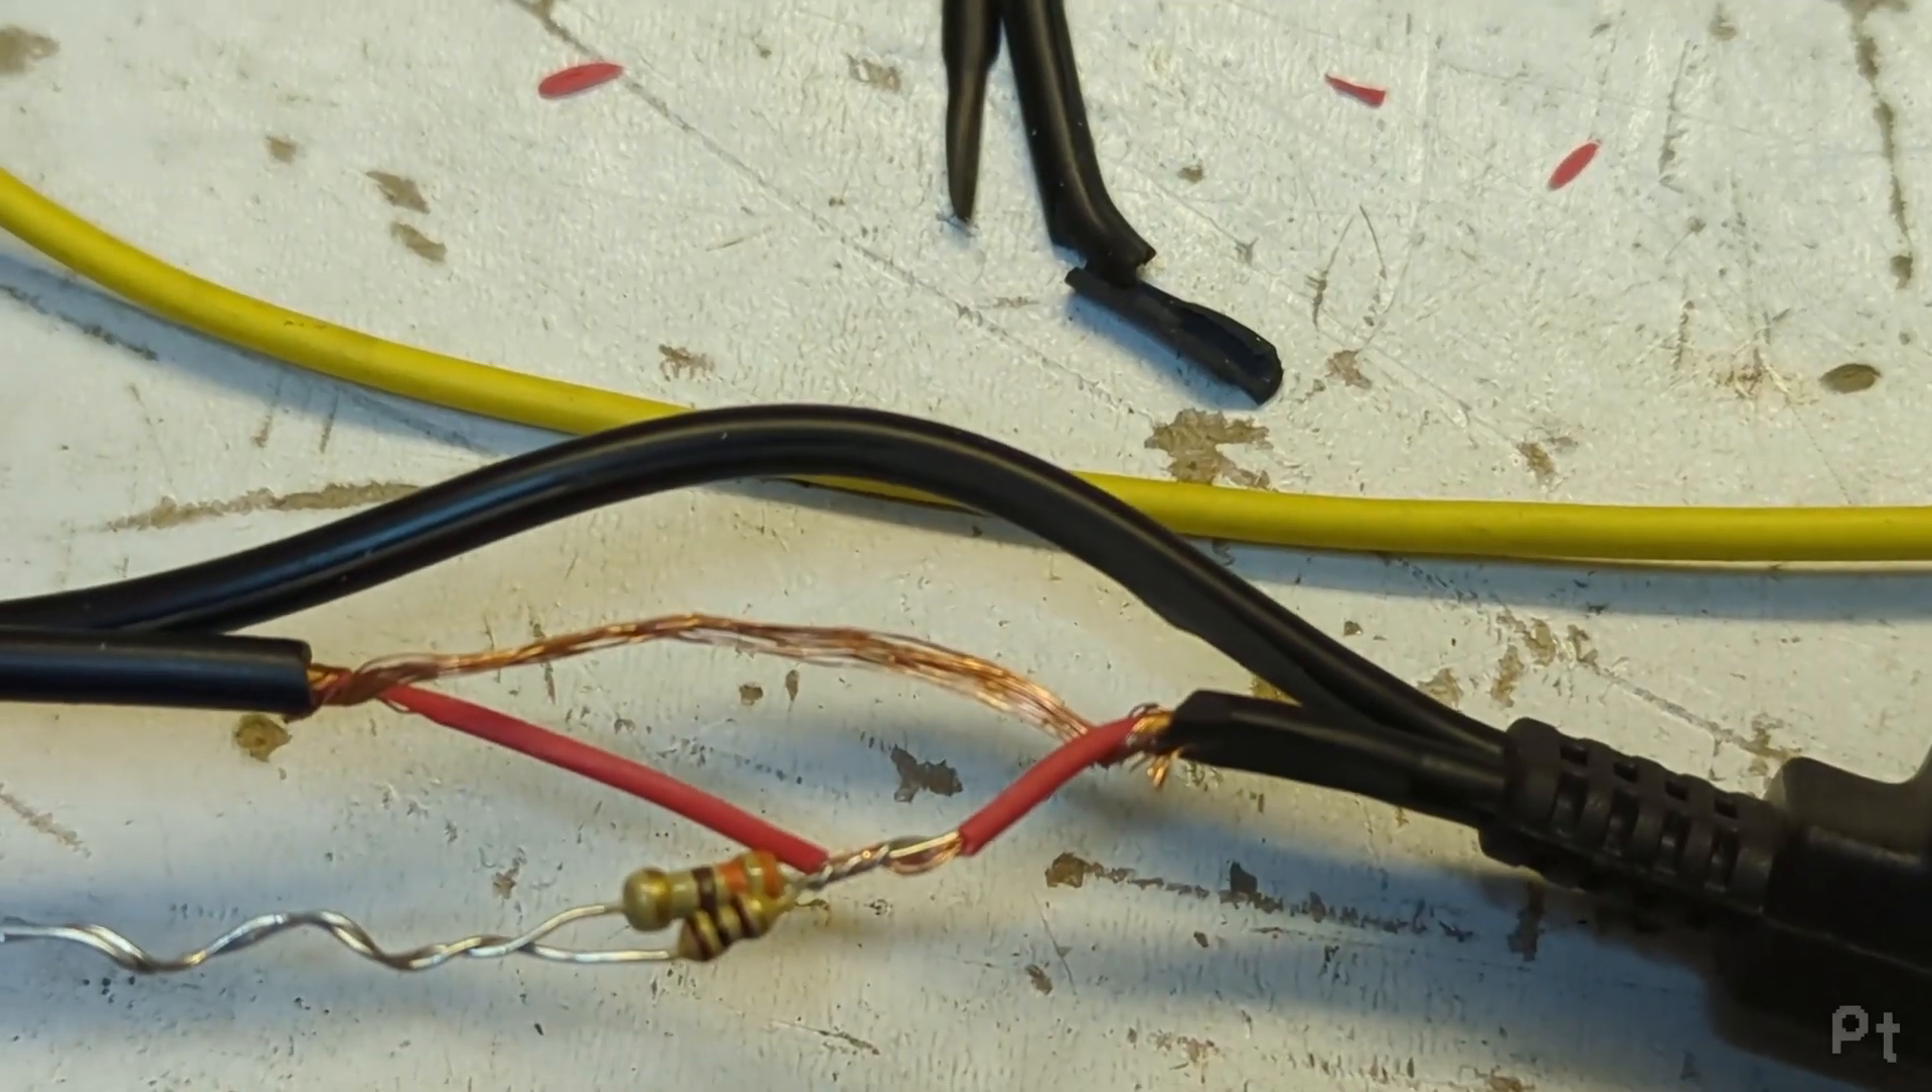I ended up pulling a little bit of insulation back, a little bit more, and I've twisted the resistors around this wire, the little piece that I exposed.